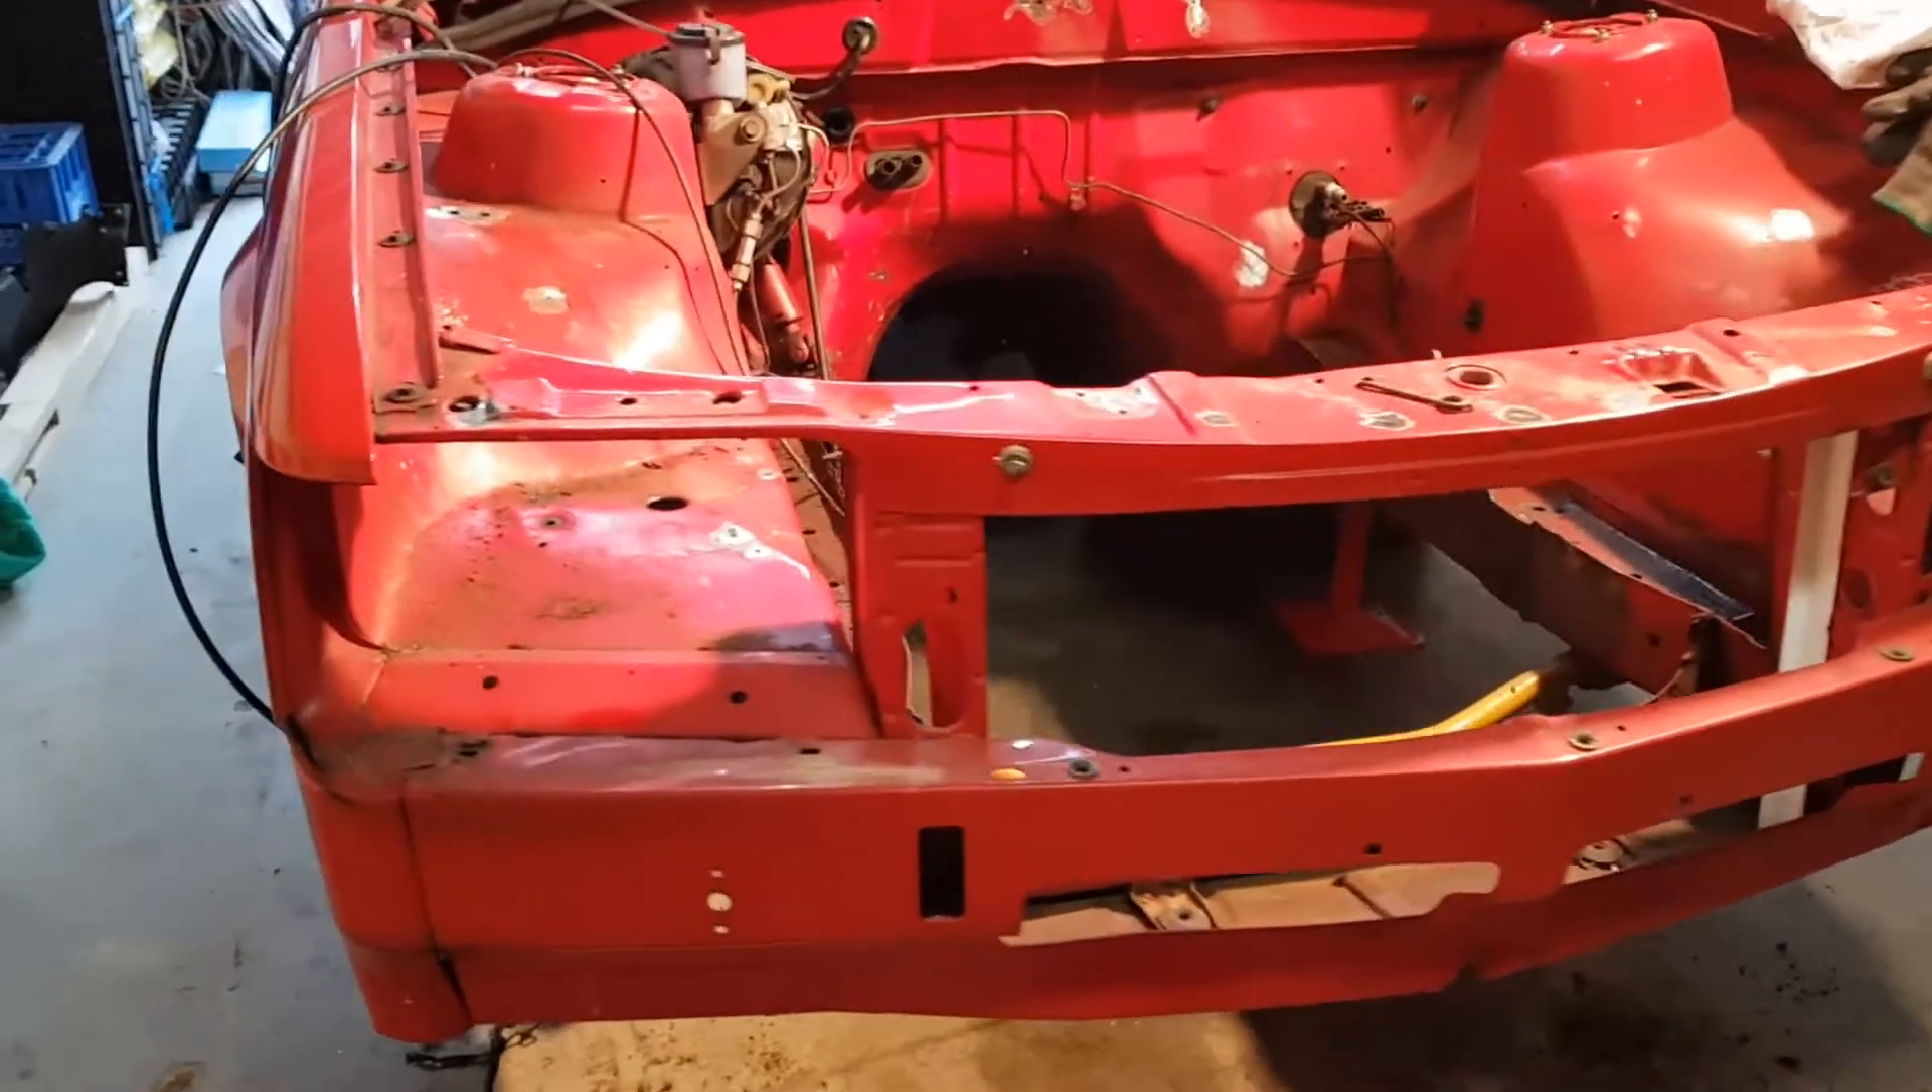So another thing I've had to do is remove the lights and the front grille, just so I can get to some cleaning up the engine bay, get to some of the rust spots.